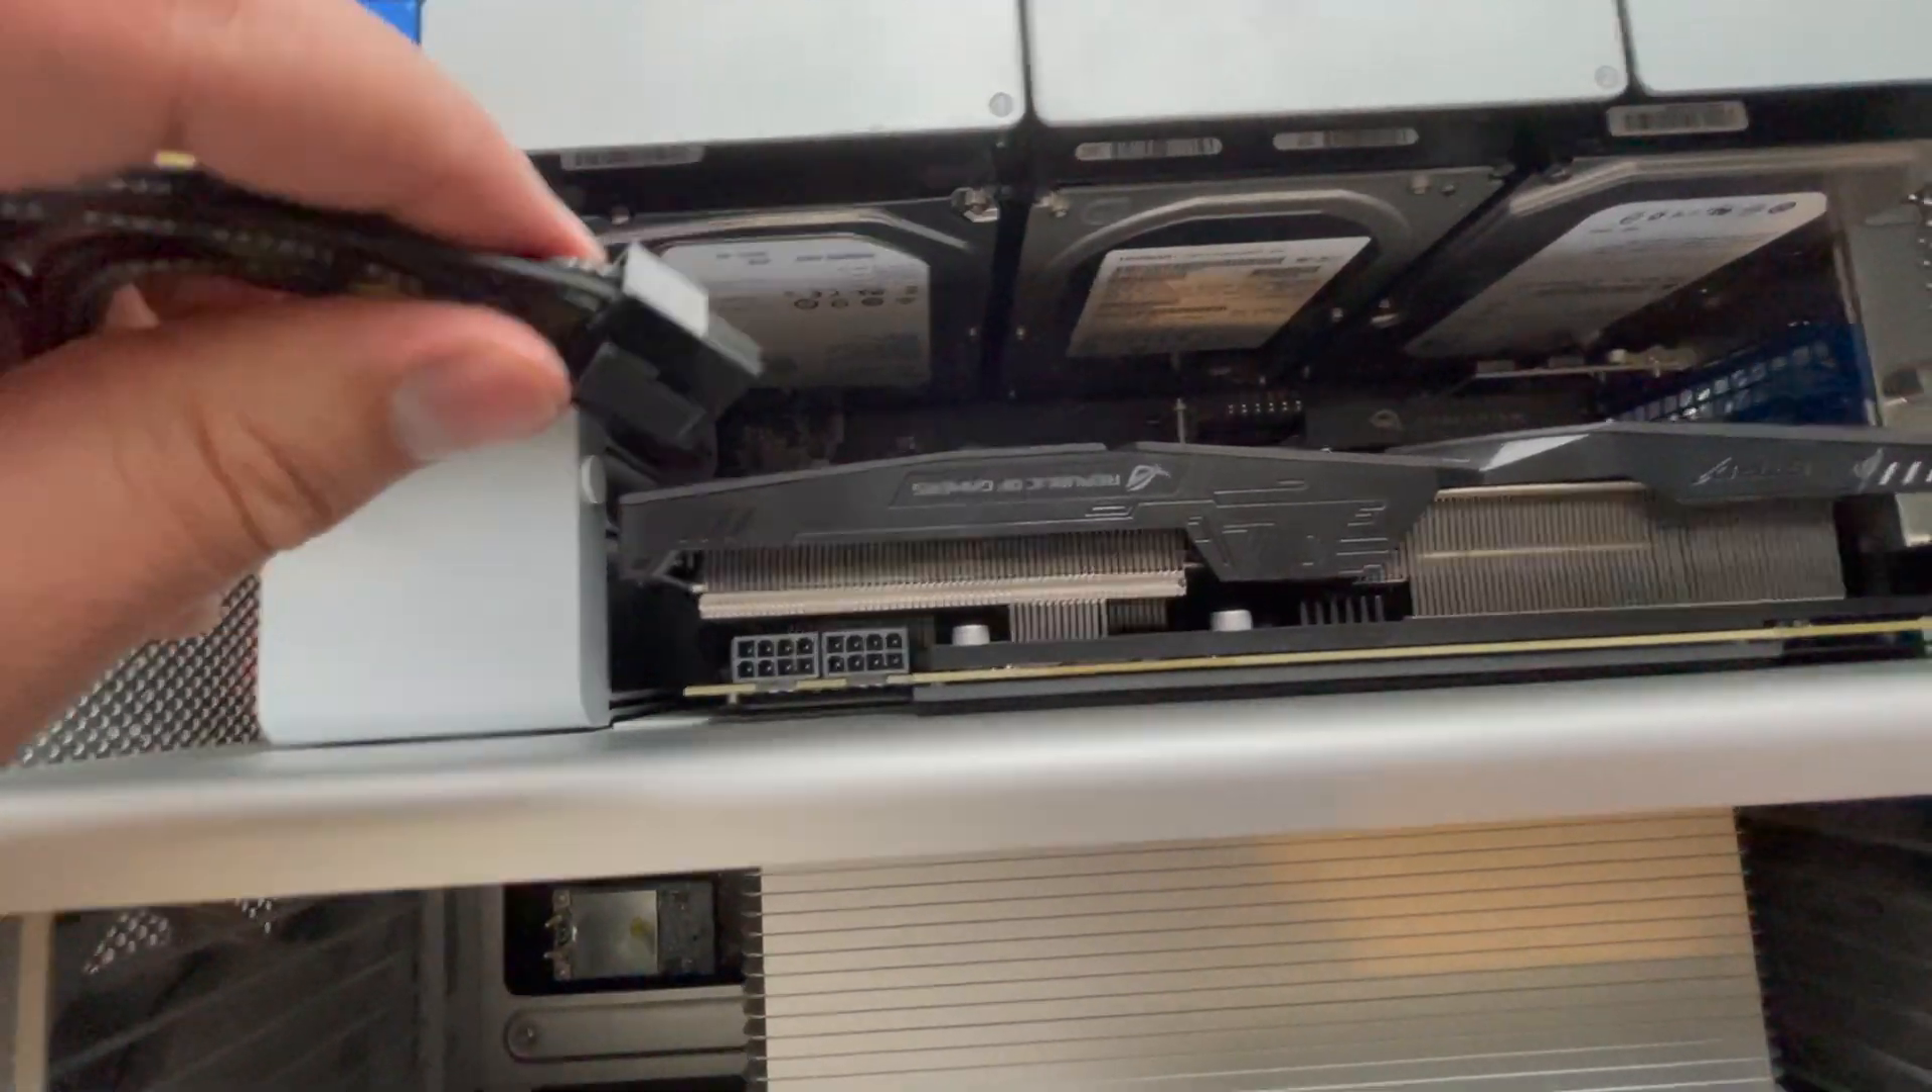So we've gotten everything reassembled and now all we need to do is just plug in those 8-pin cables that we just wired up.